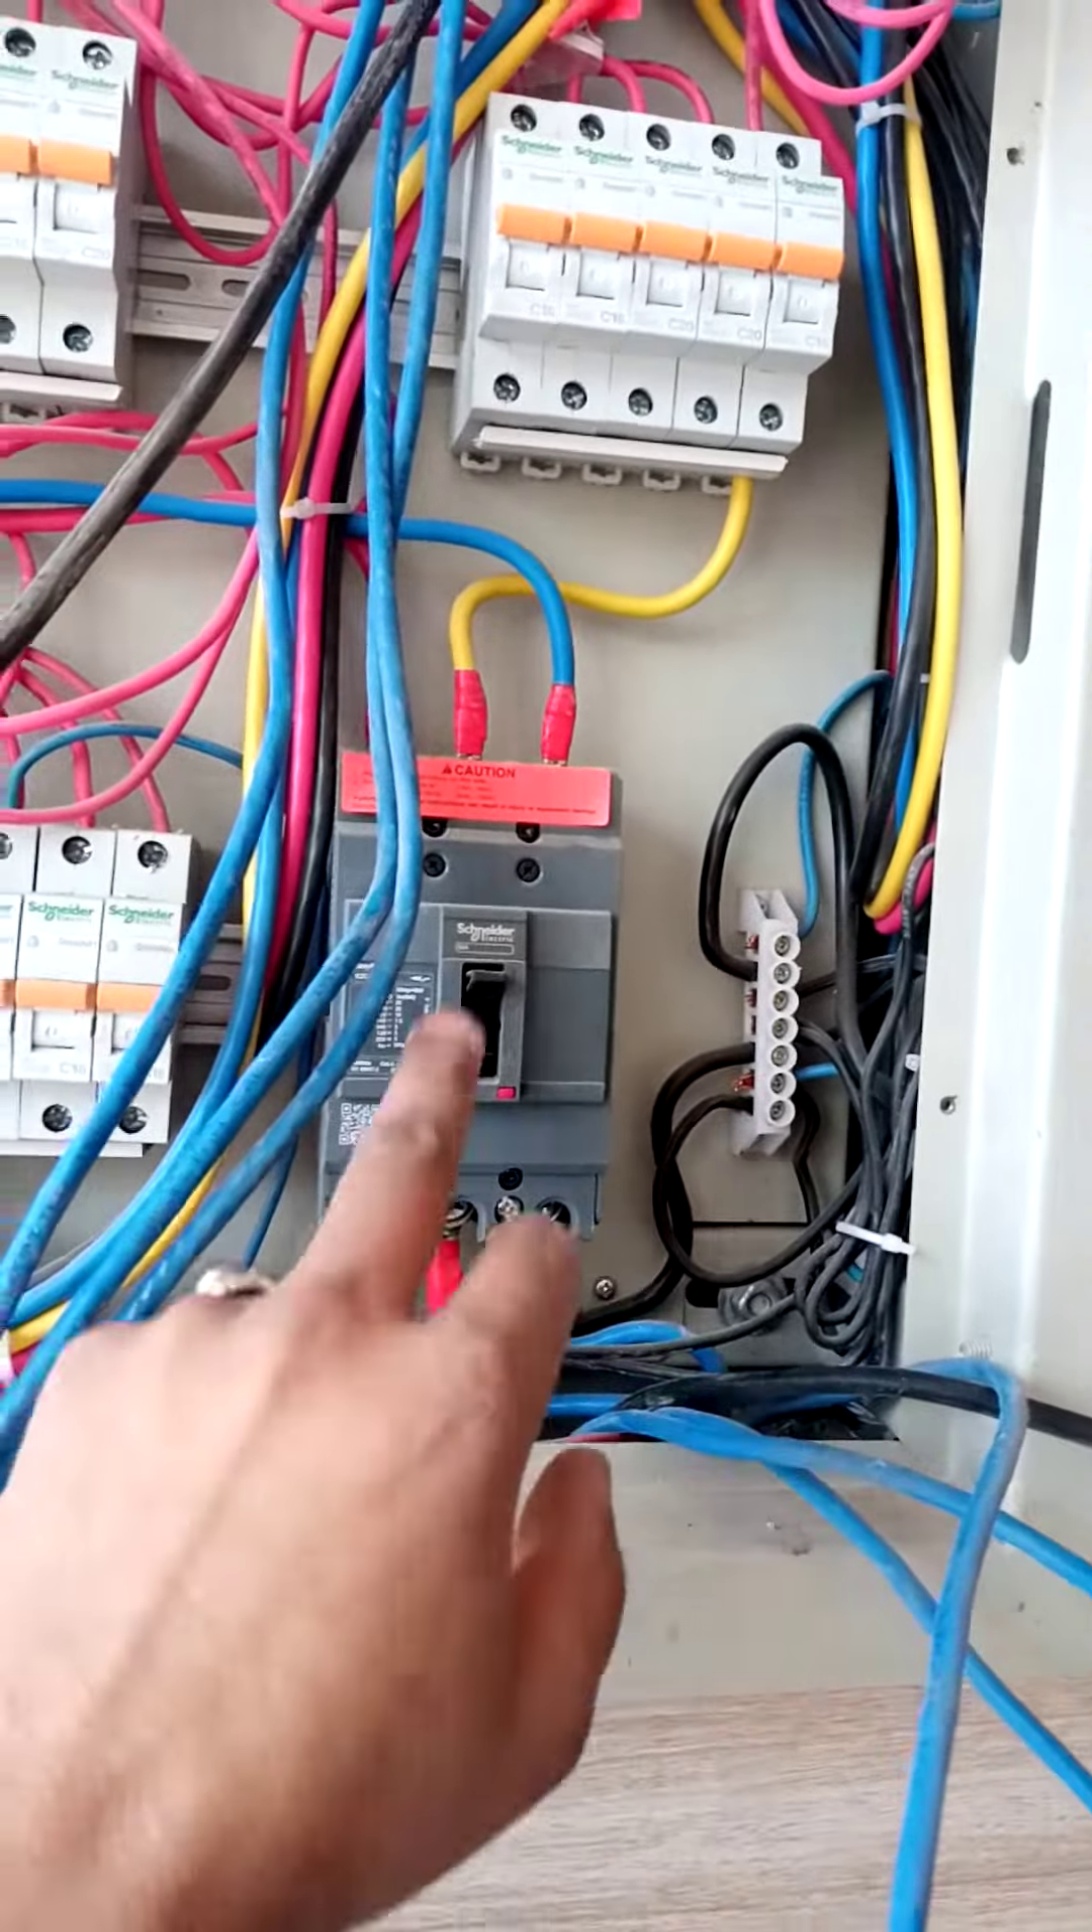یہ ہم نے ام سی سی بی بریکر لگا دیا یہ تری فیز کا ہے۔